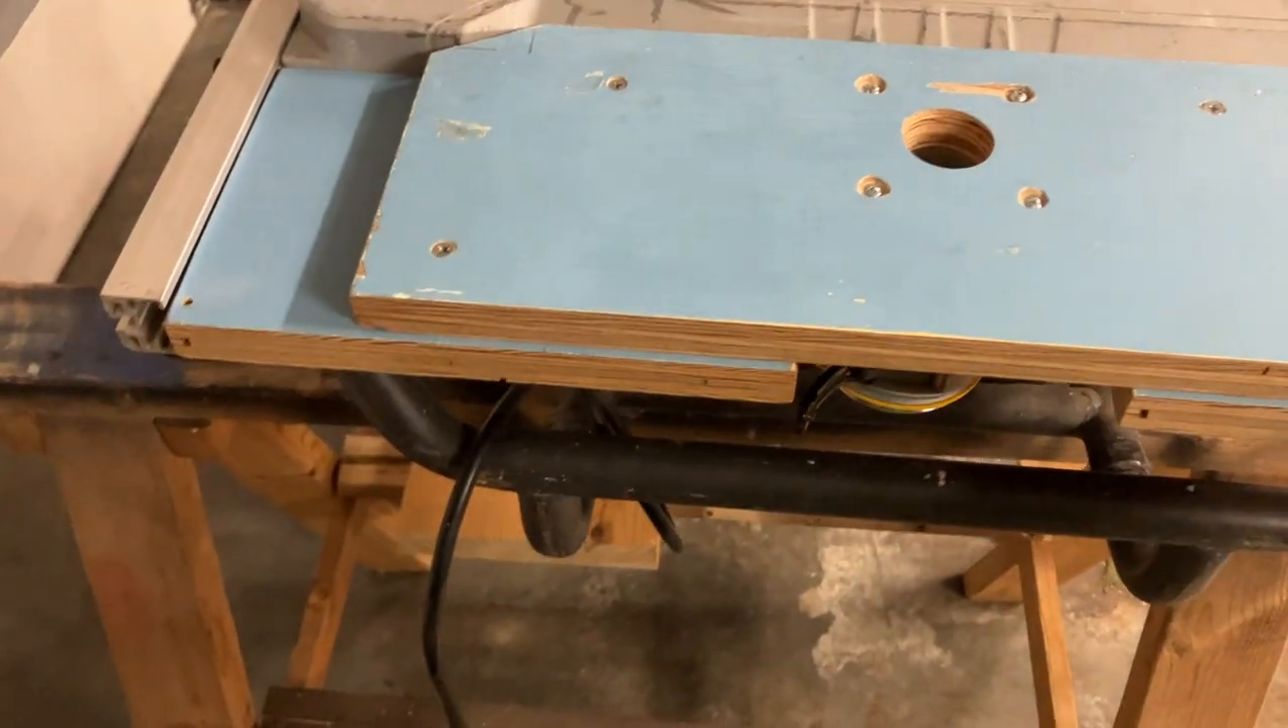It's not all one level.